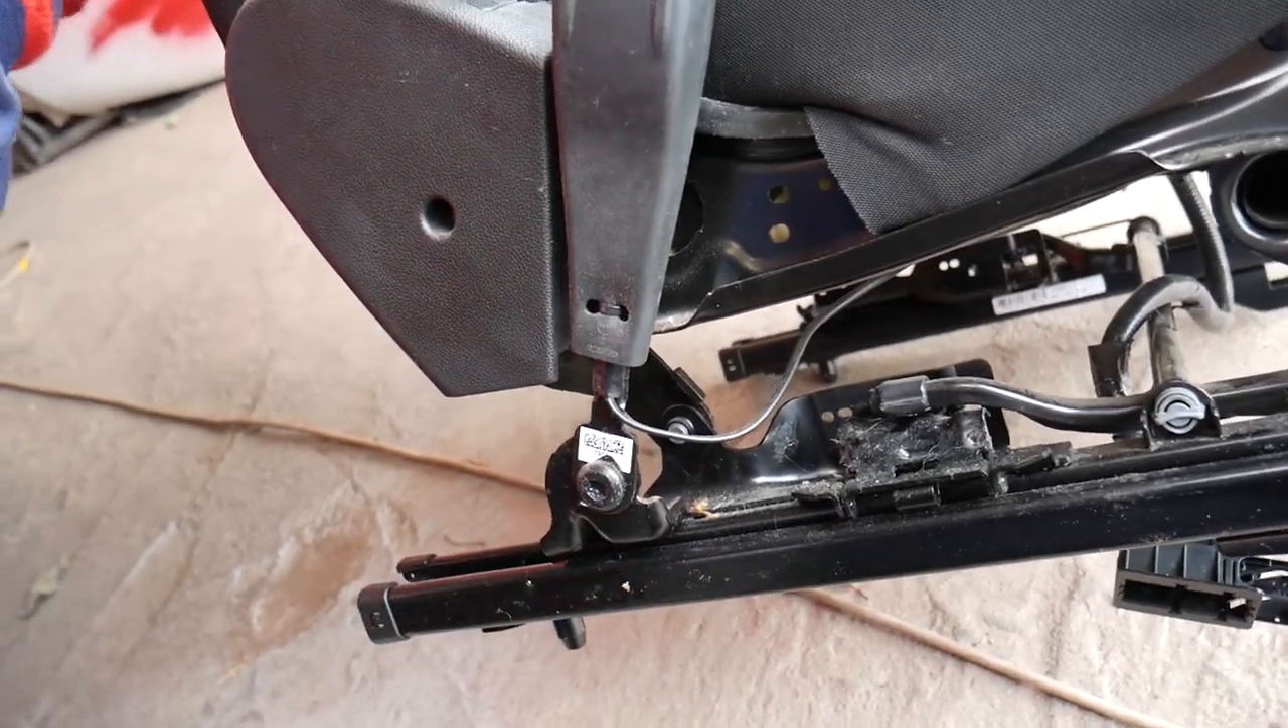Okay you can see we got the seat out.